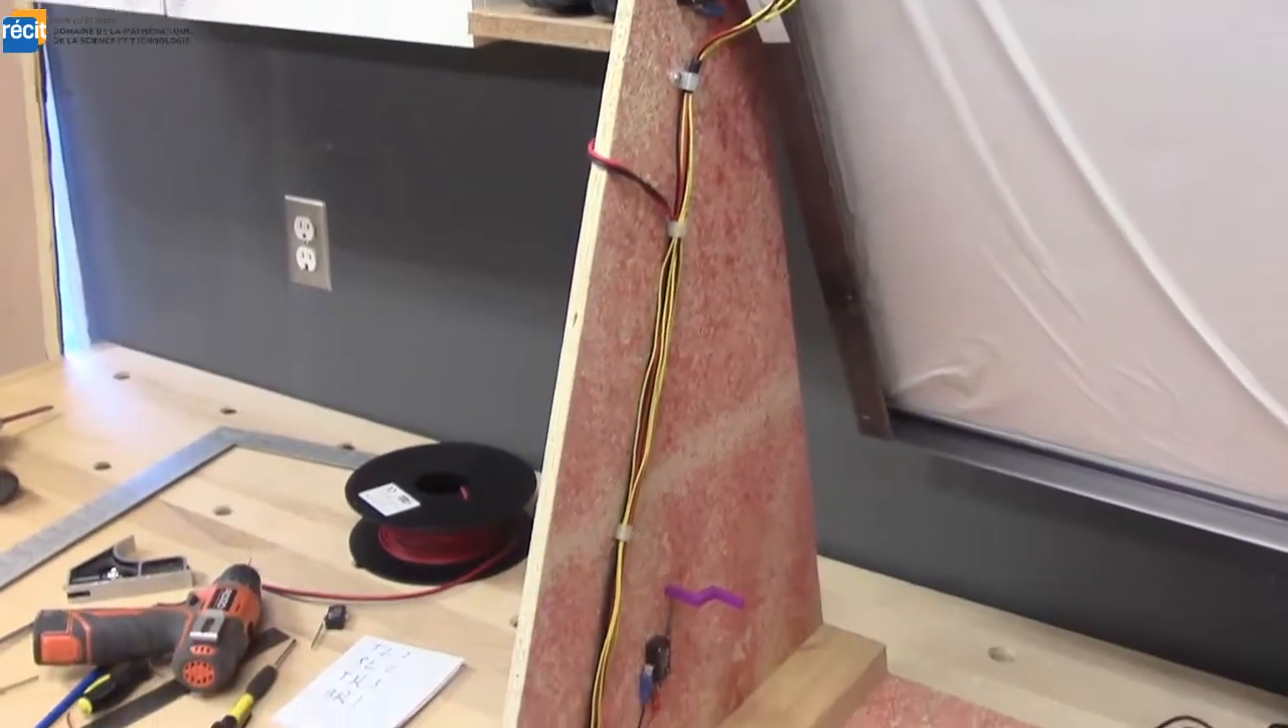Et ensuite de ça, si on continue à descendre, on va voir que j'ai géré les fils avec des attaches tout le long.